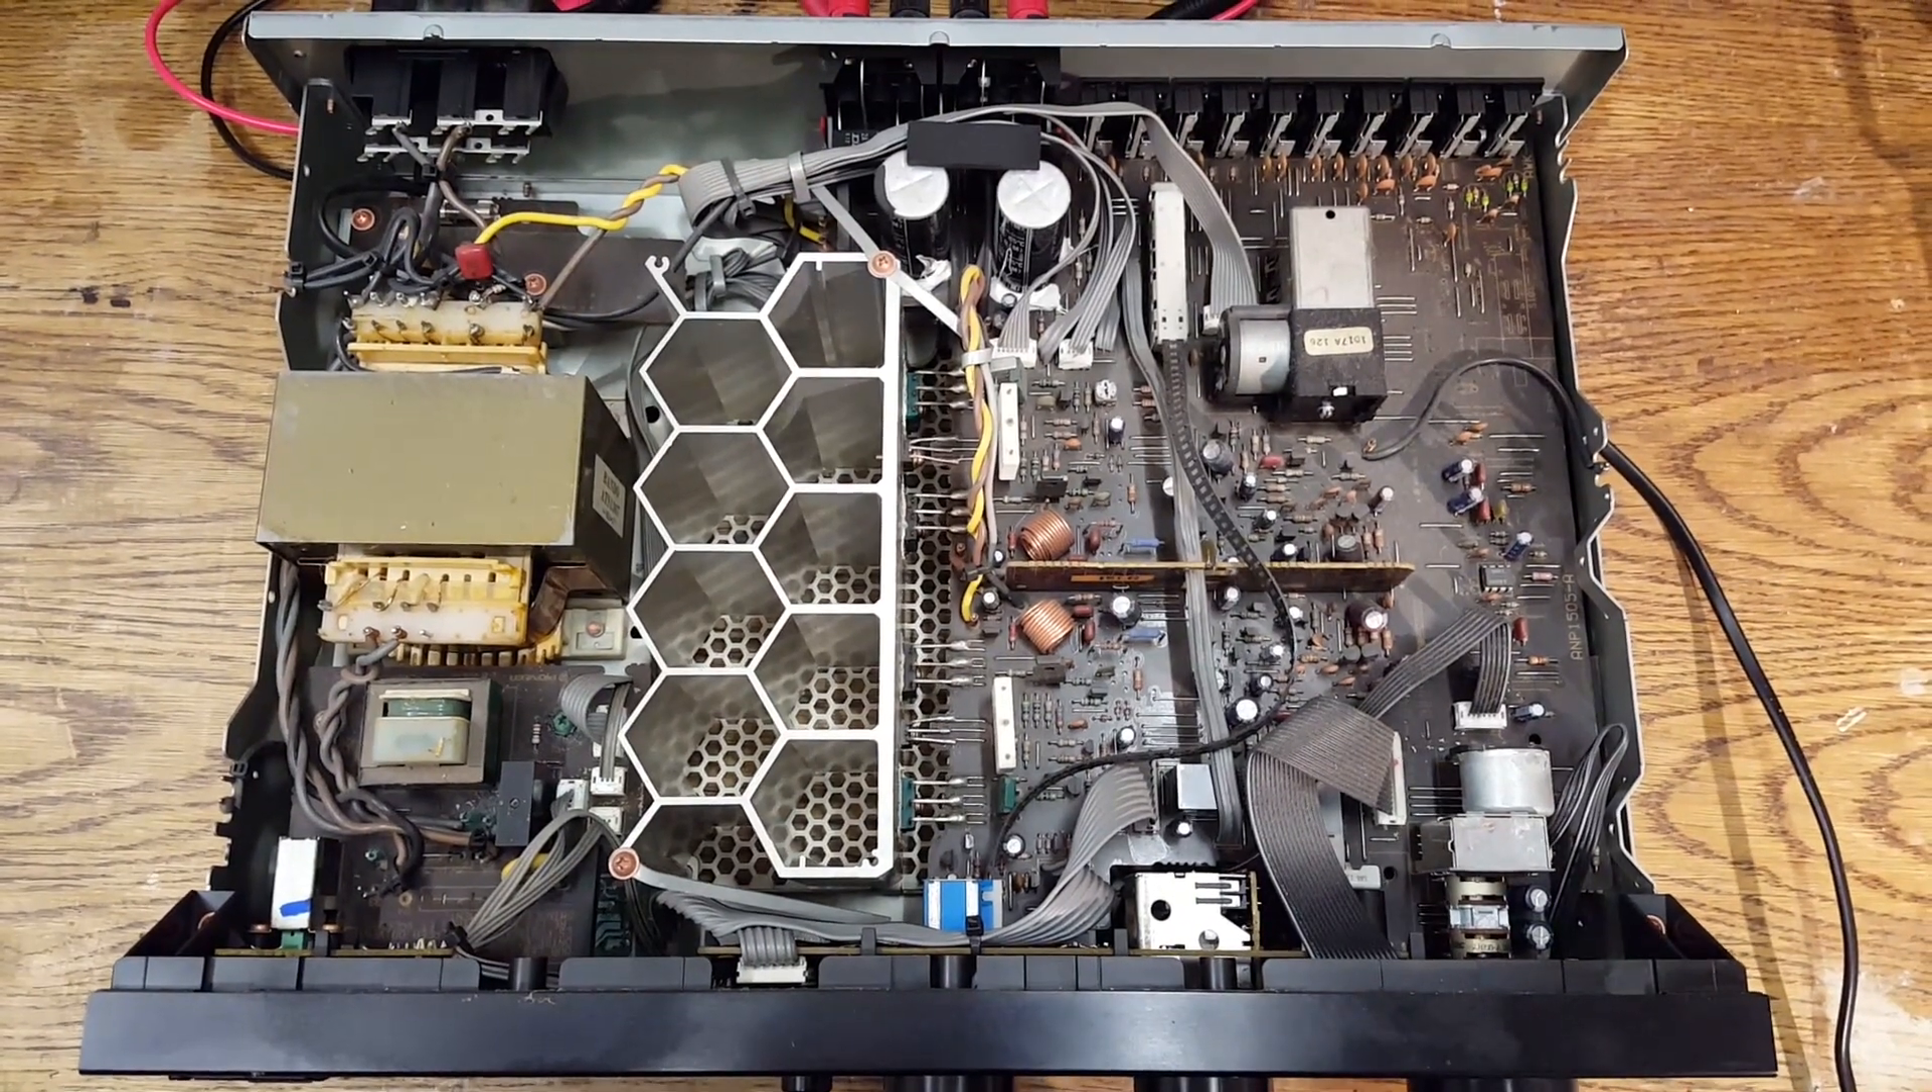The top cover has been removed to reveal another mess.